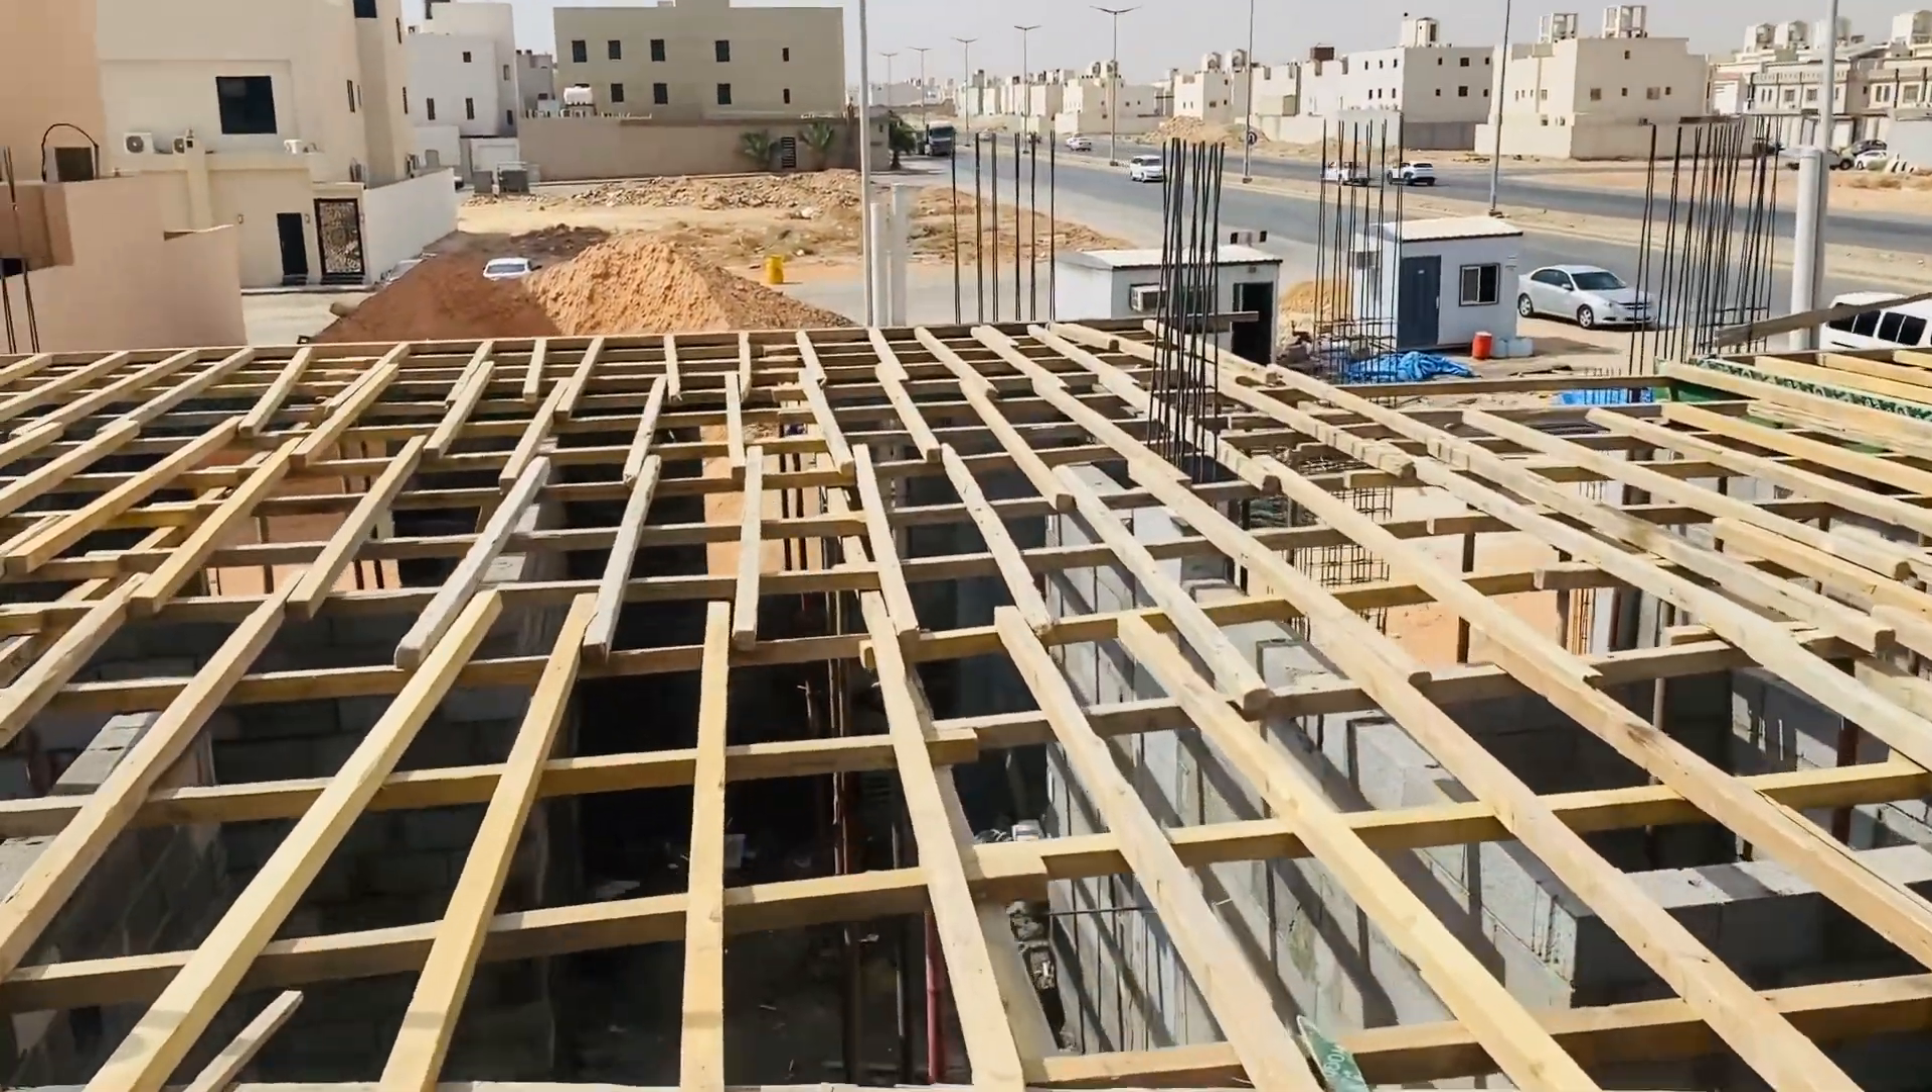آپ دیکھ سکتے ہیں یہ شٹرنگ لگی ہوئی ہے کچھ لگا رہے ہیں۔